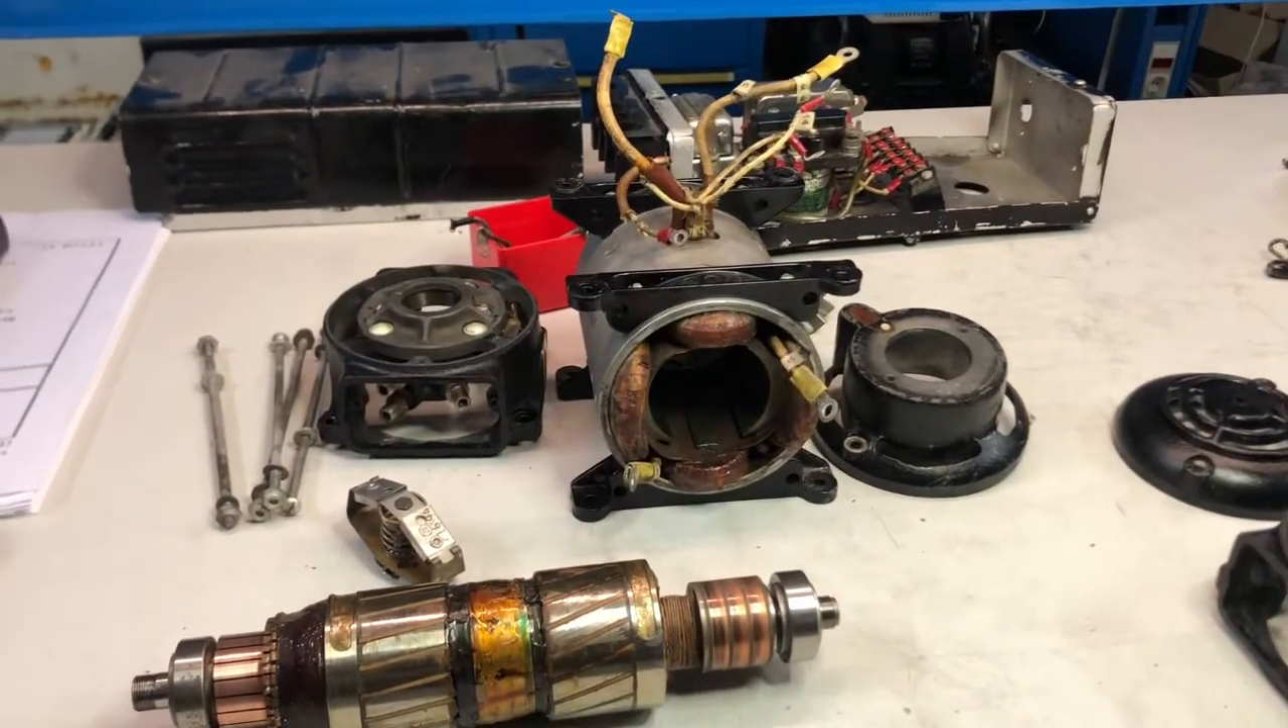Well as you can see i have completely dismantled the inverter since i have noted that this side was a very tarnished and i already have uh cleaned it and i still need to clean it this.